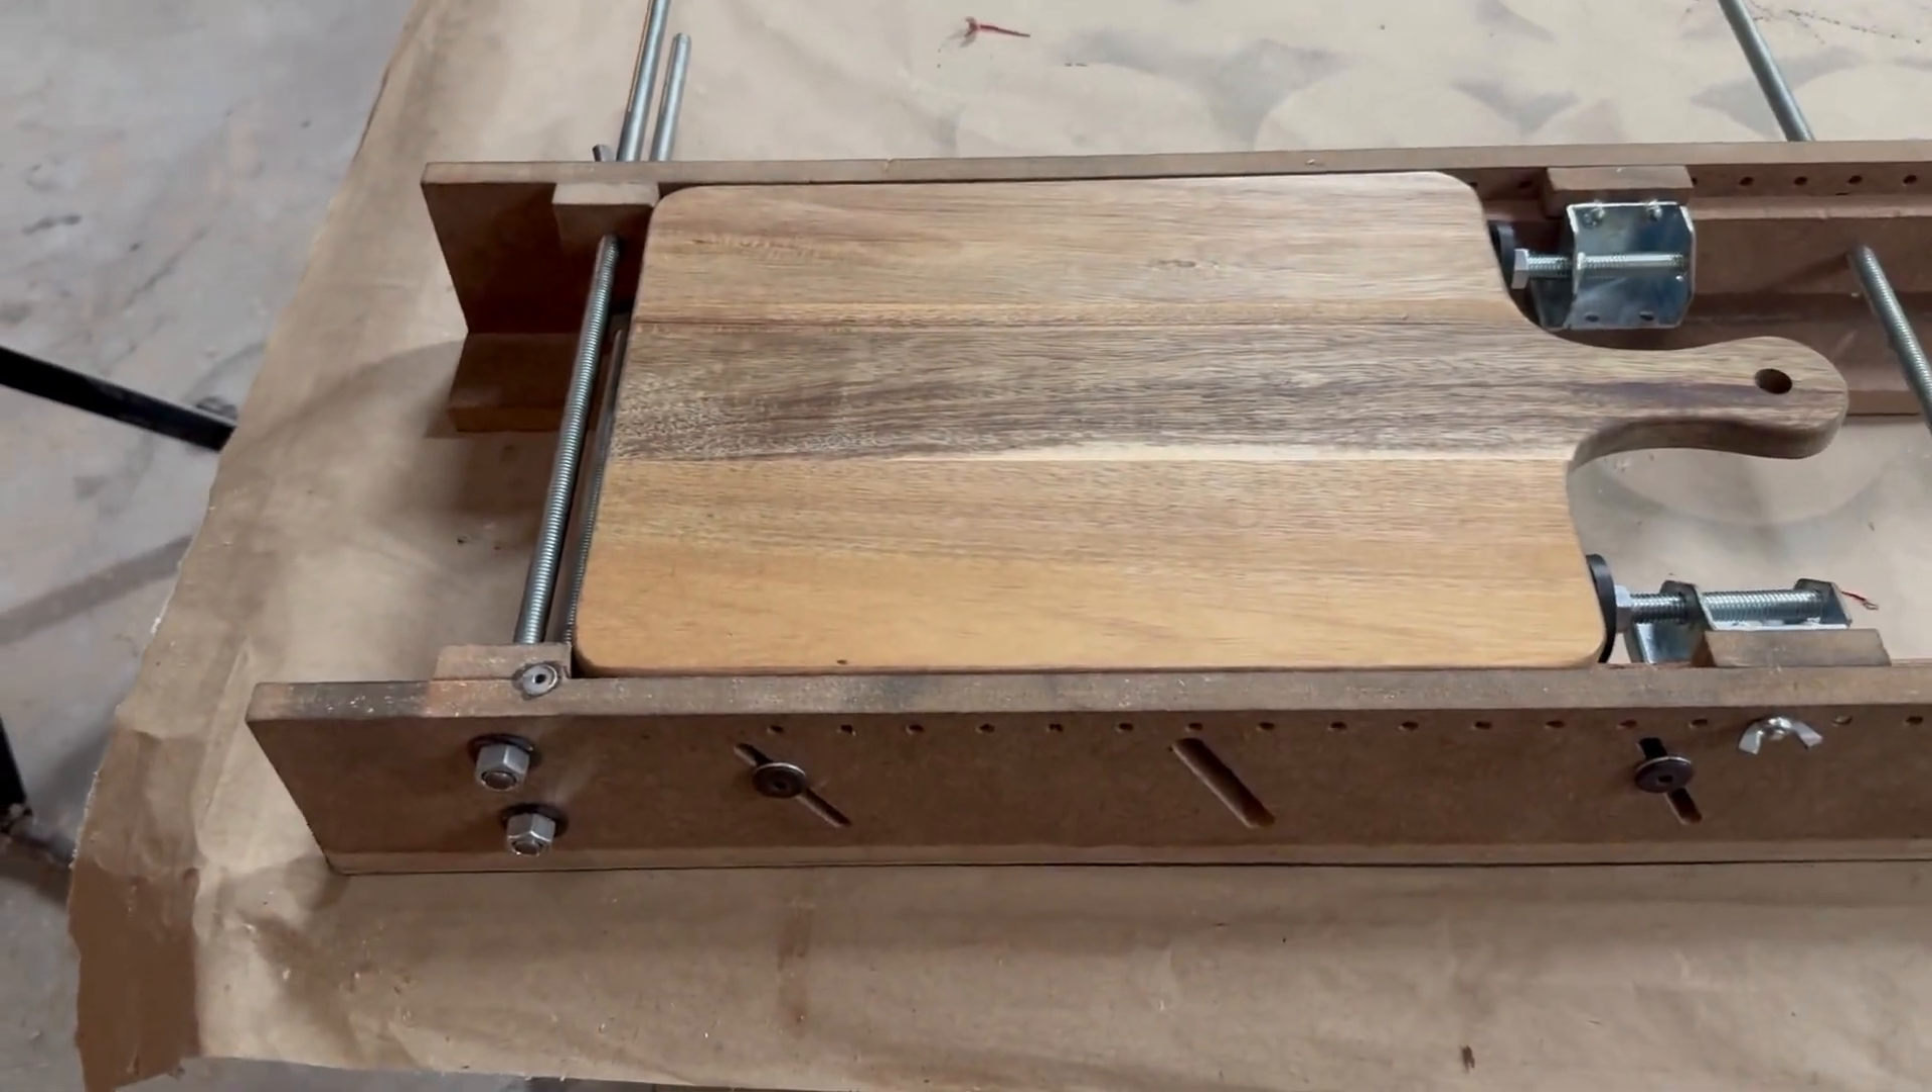All right so we have our cutting board loaded into the universal jig.